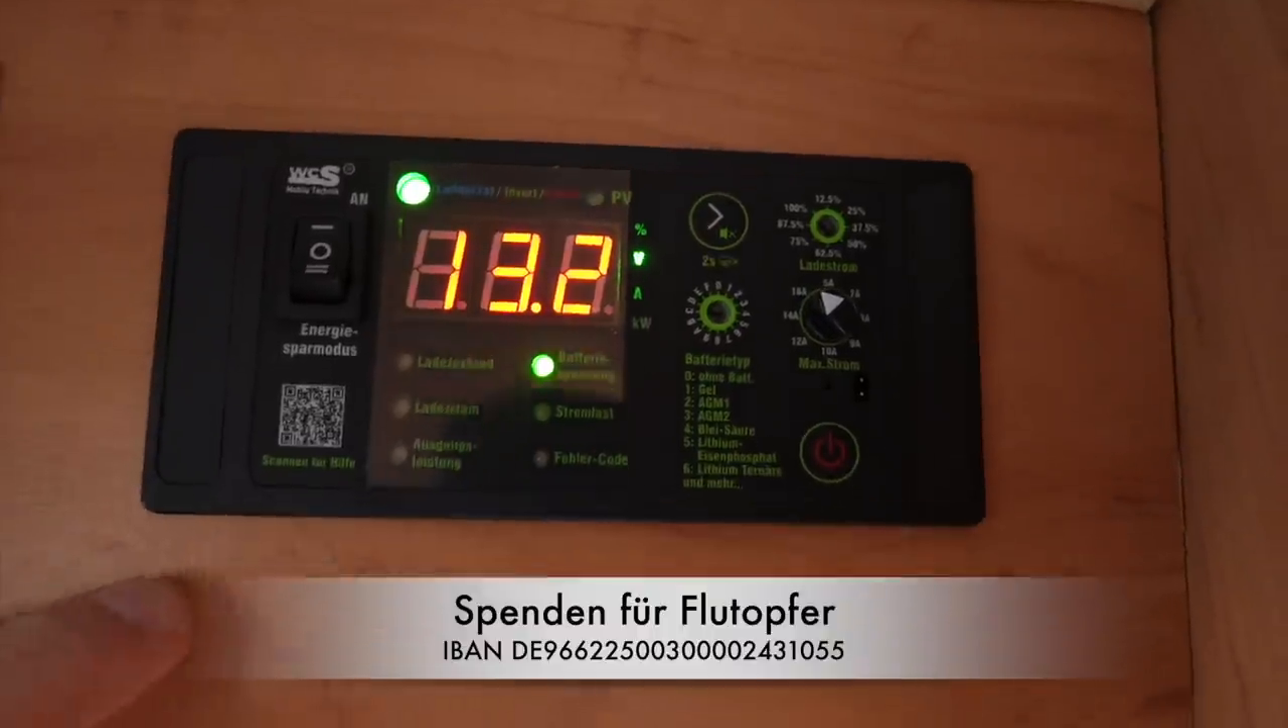Dann haben wir natürlich hier das Display montiert. Das haben wir hier oben hingeschraubt.